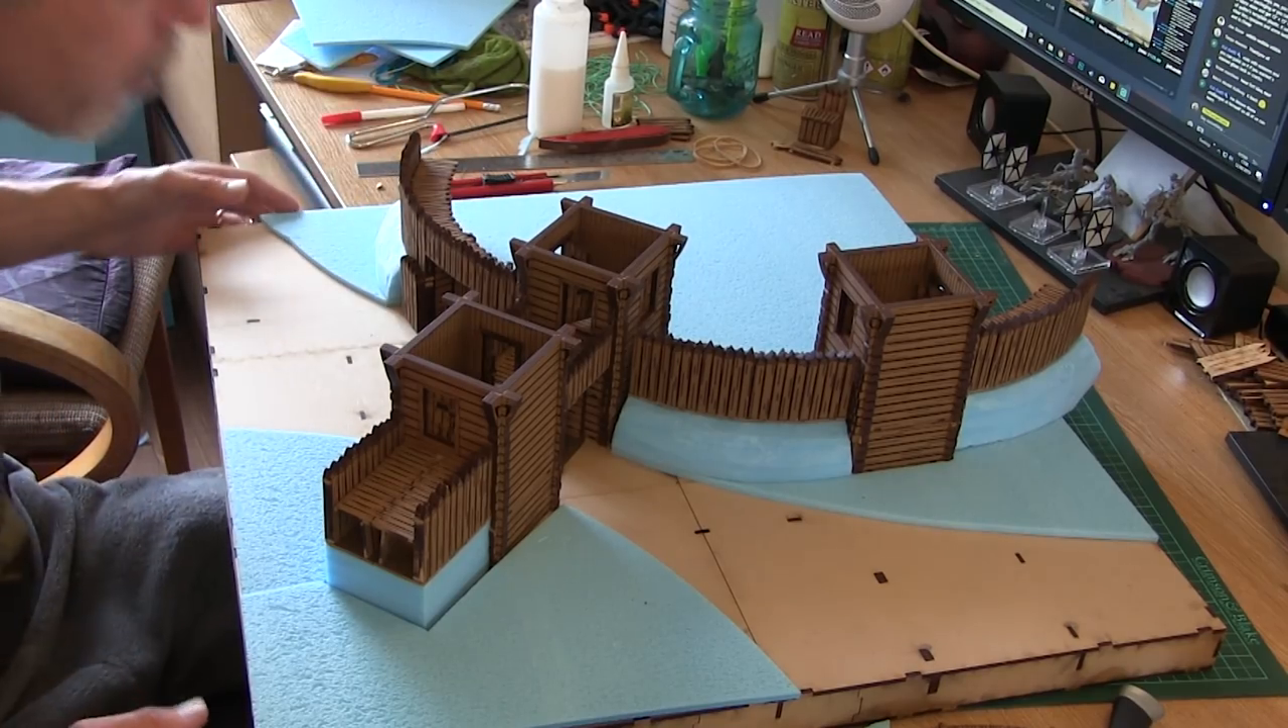The walls are in place.